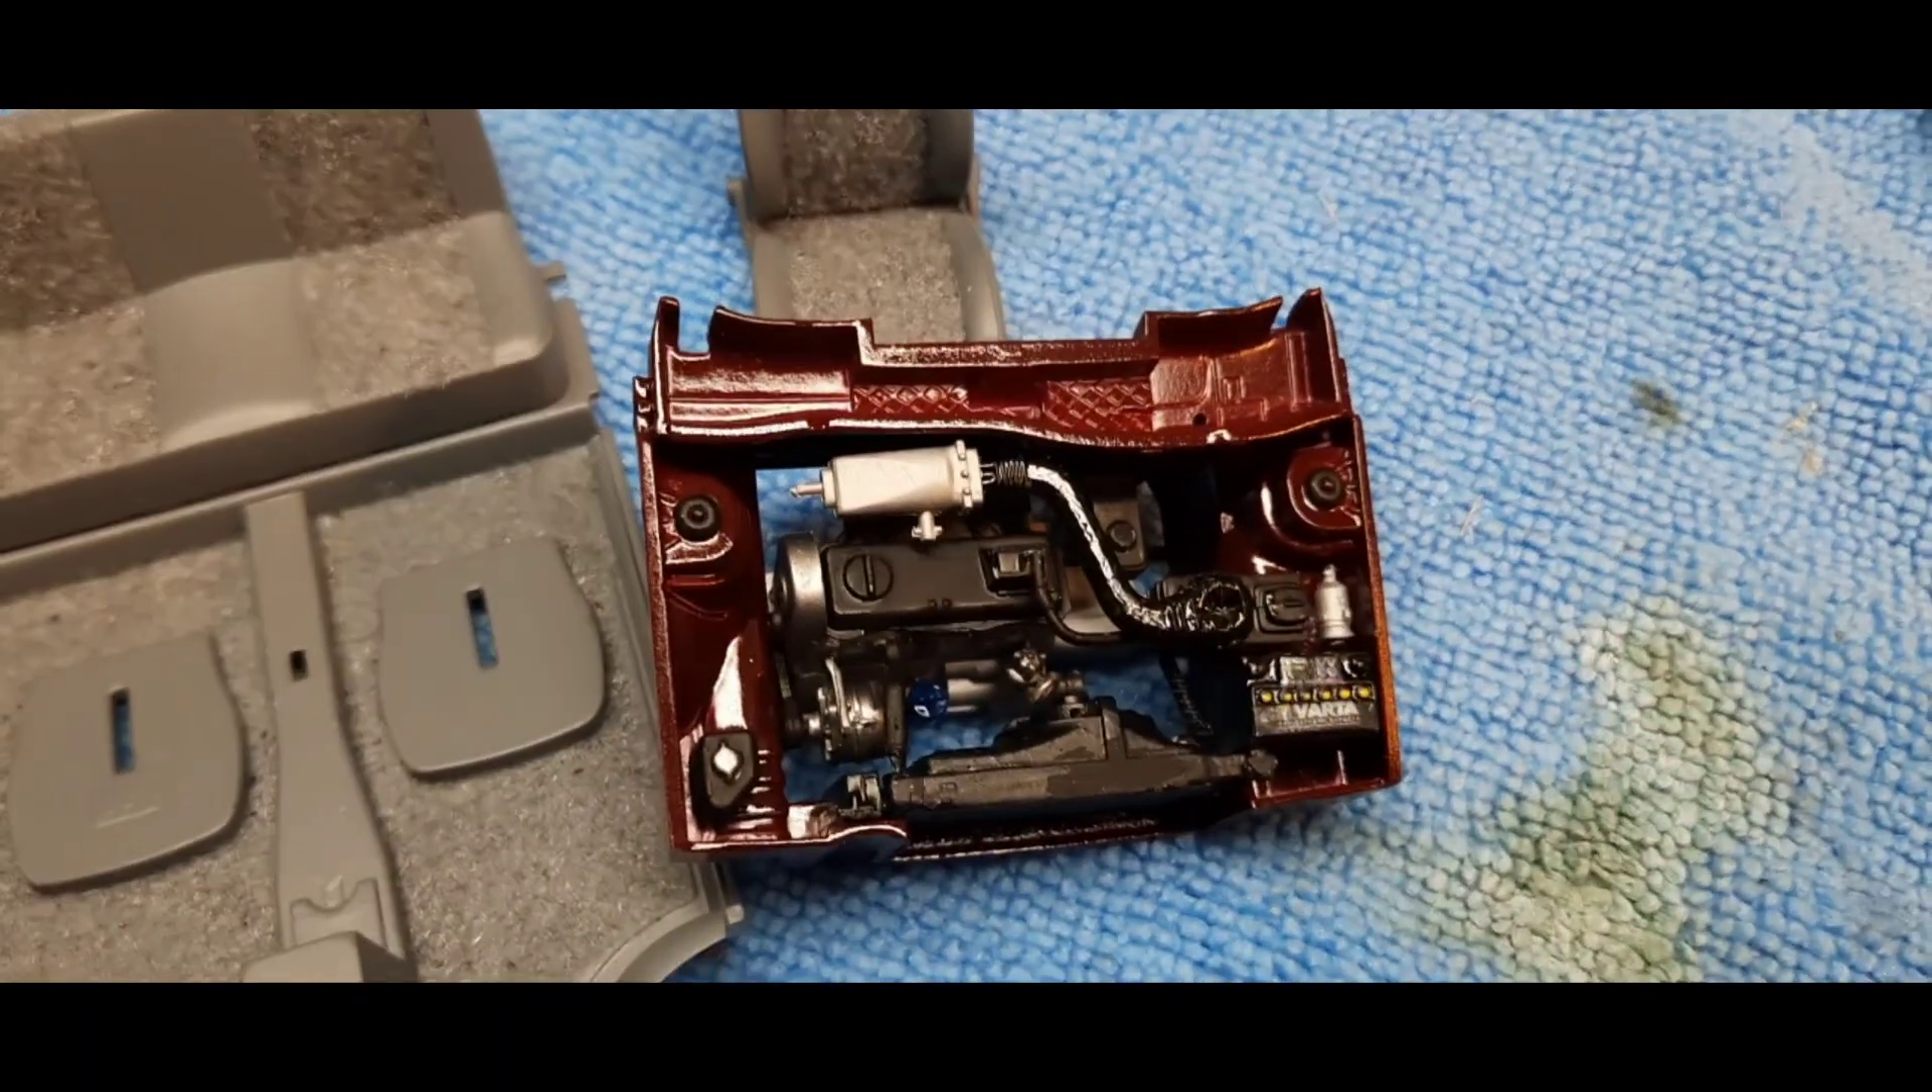Now, the other thing that I've completed is the engine compartment.